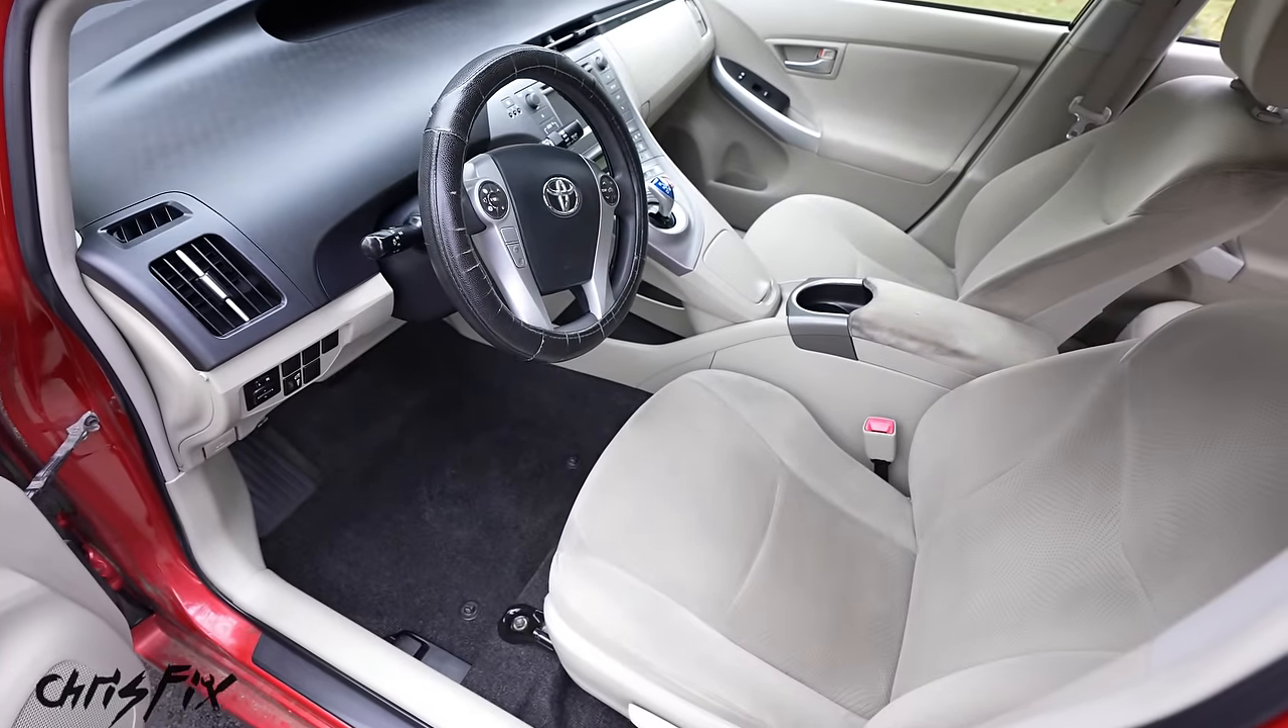And with that looking amazing there's not too much more we have to do with this interior except we need to get rid of this steering wheel cover.